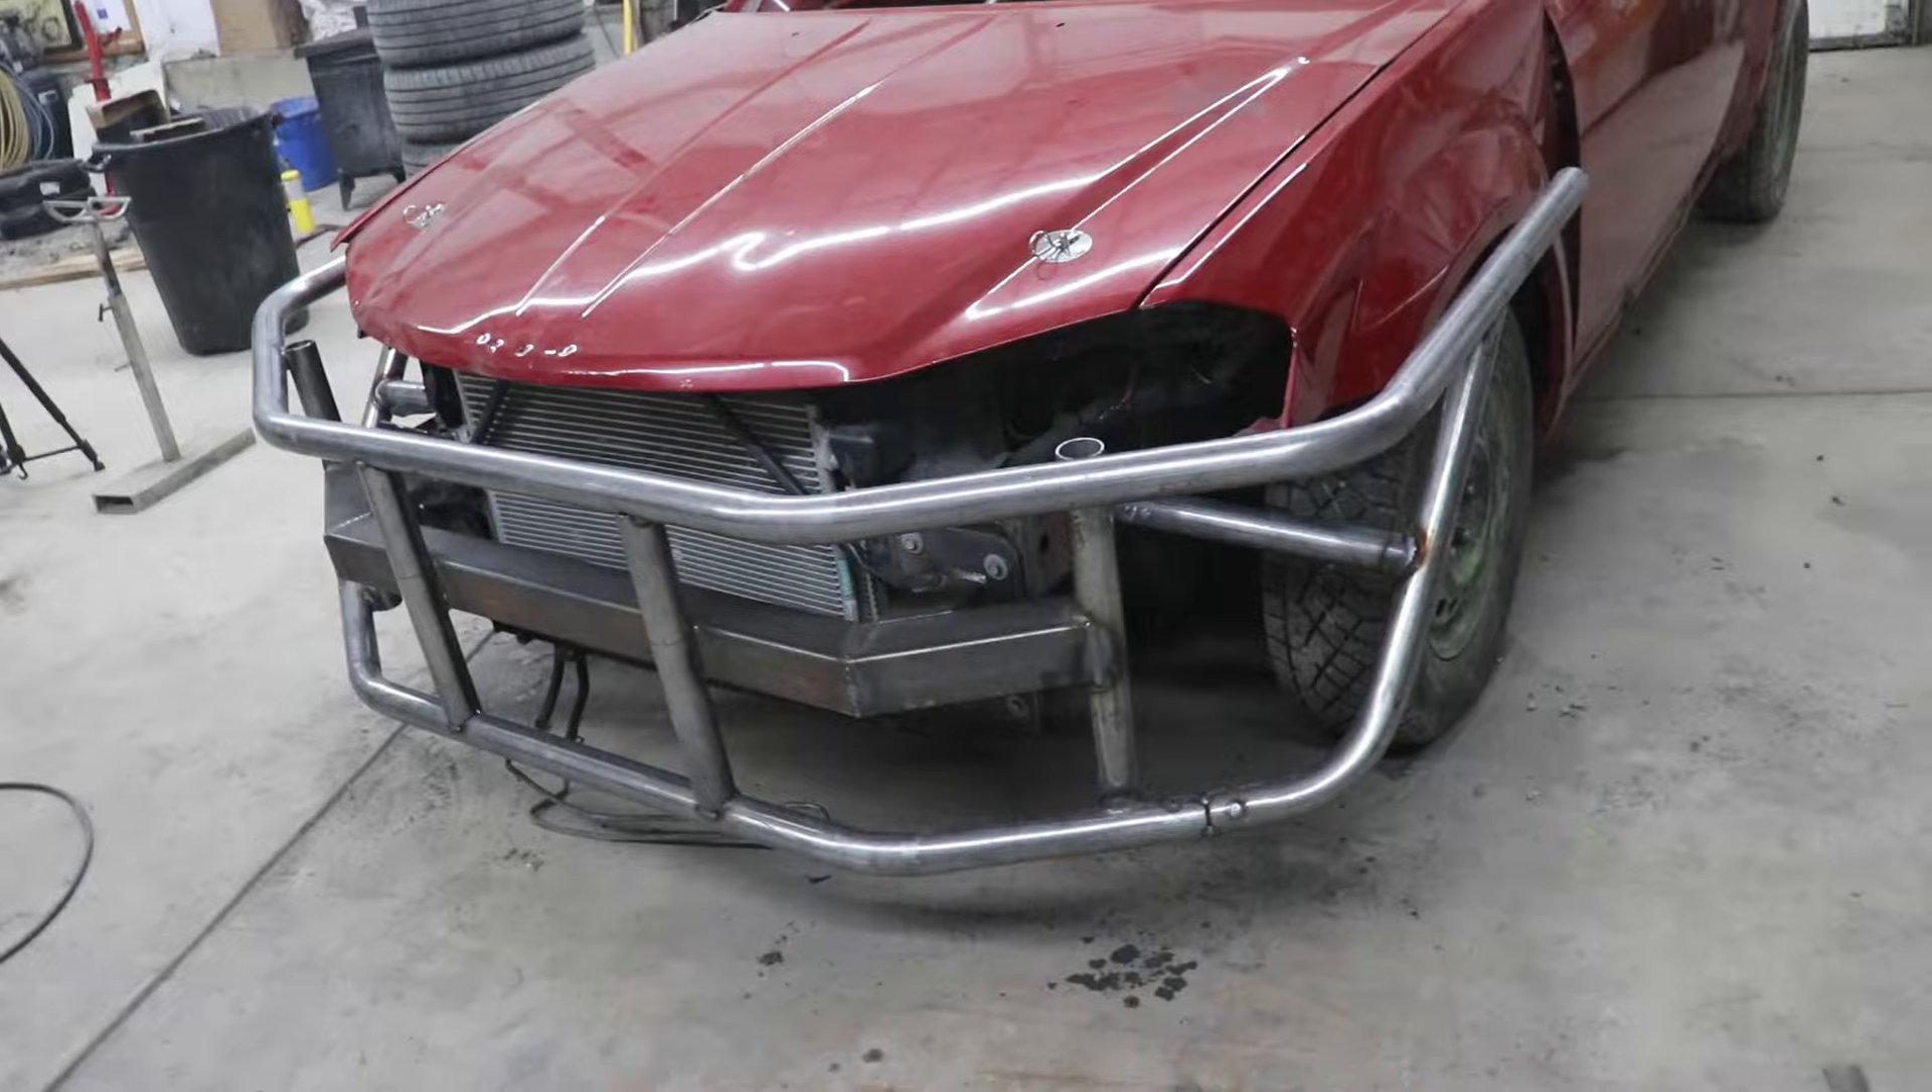There it is! The front bash bar bumper thing -ma -jig locomotive cowcatcher thing is fabricated. It's done.